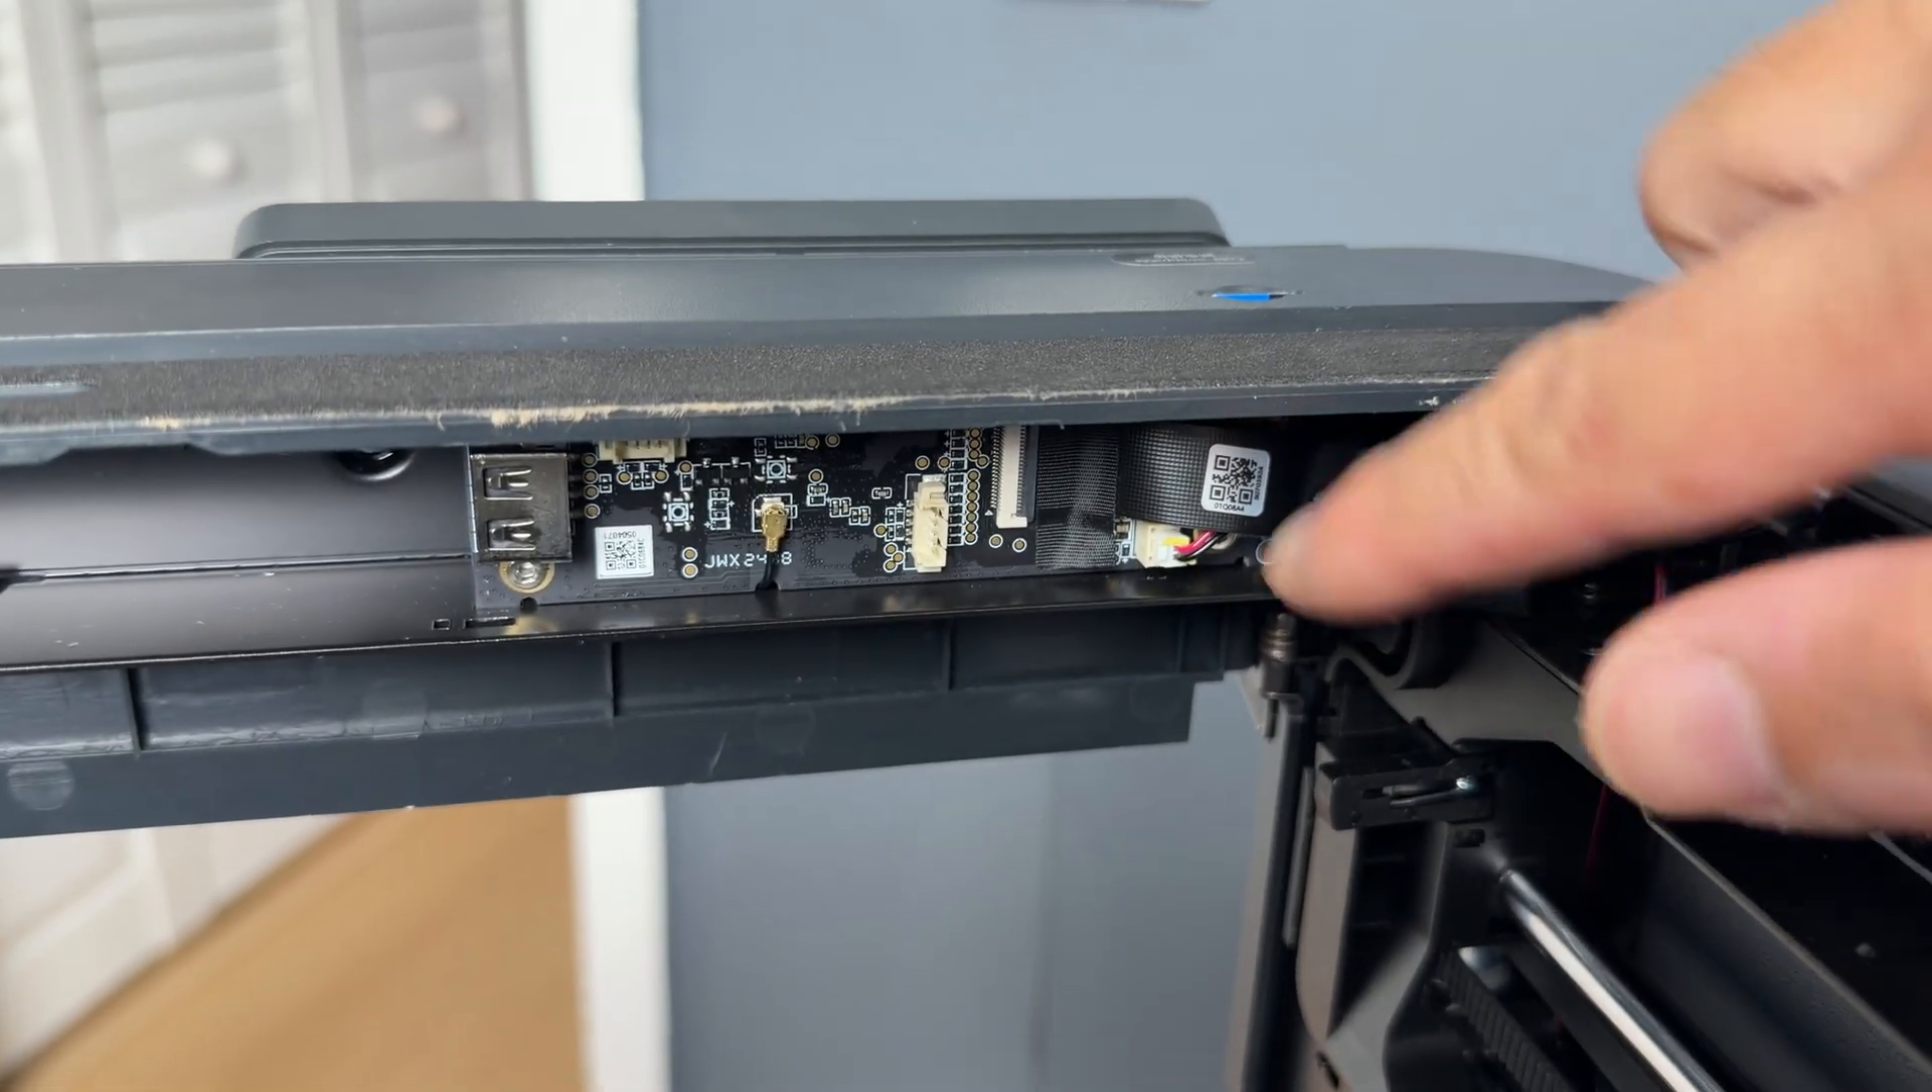This is where the protective cover was before. There's a USB port right there.